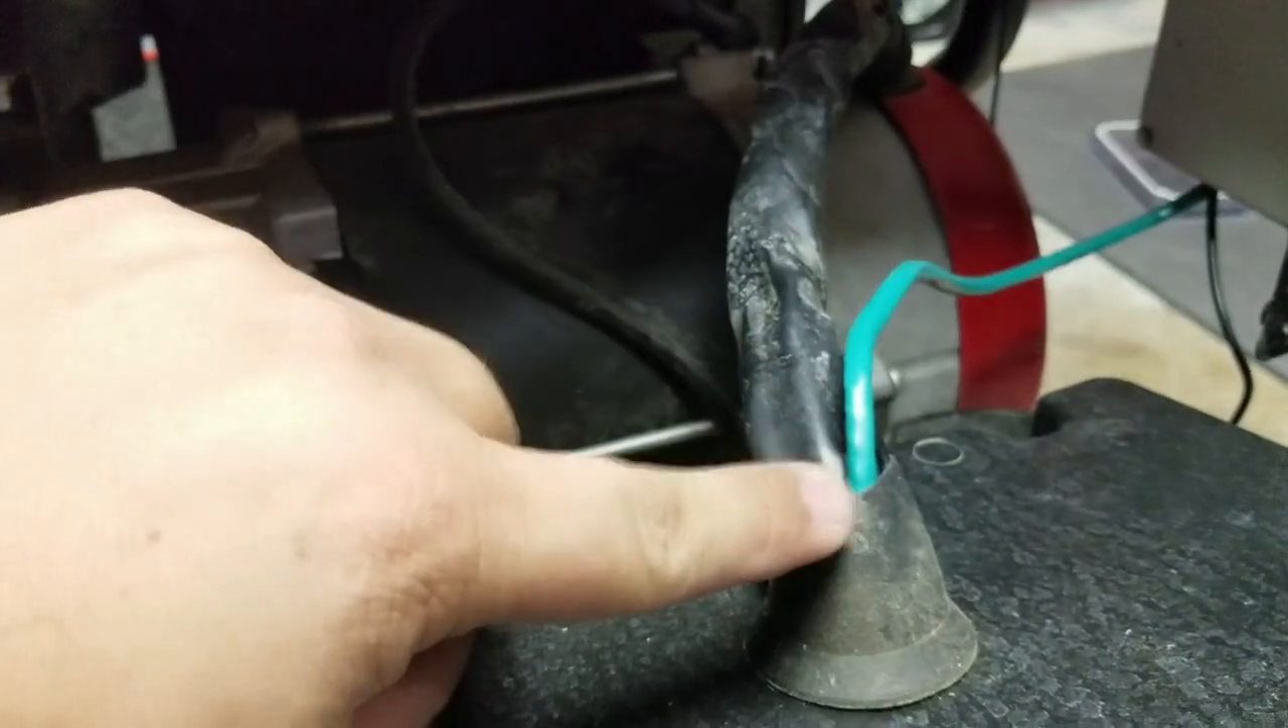And then my Cat6 coming out of the box is terminating in here. And it's coming in through this bushing here.